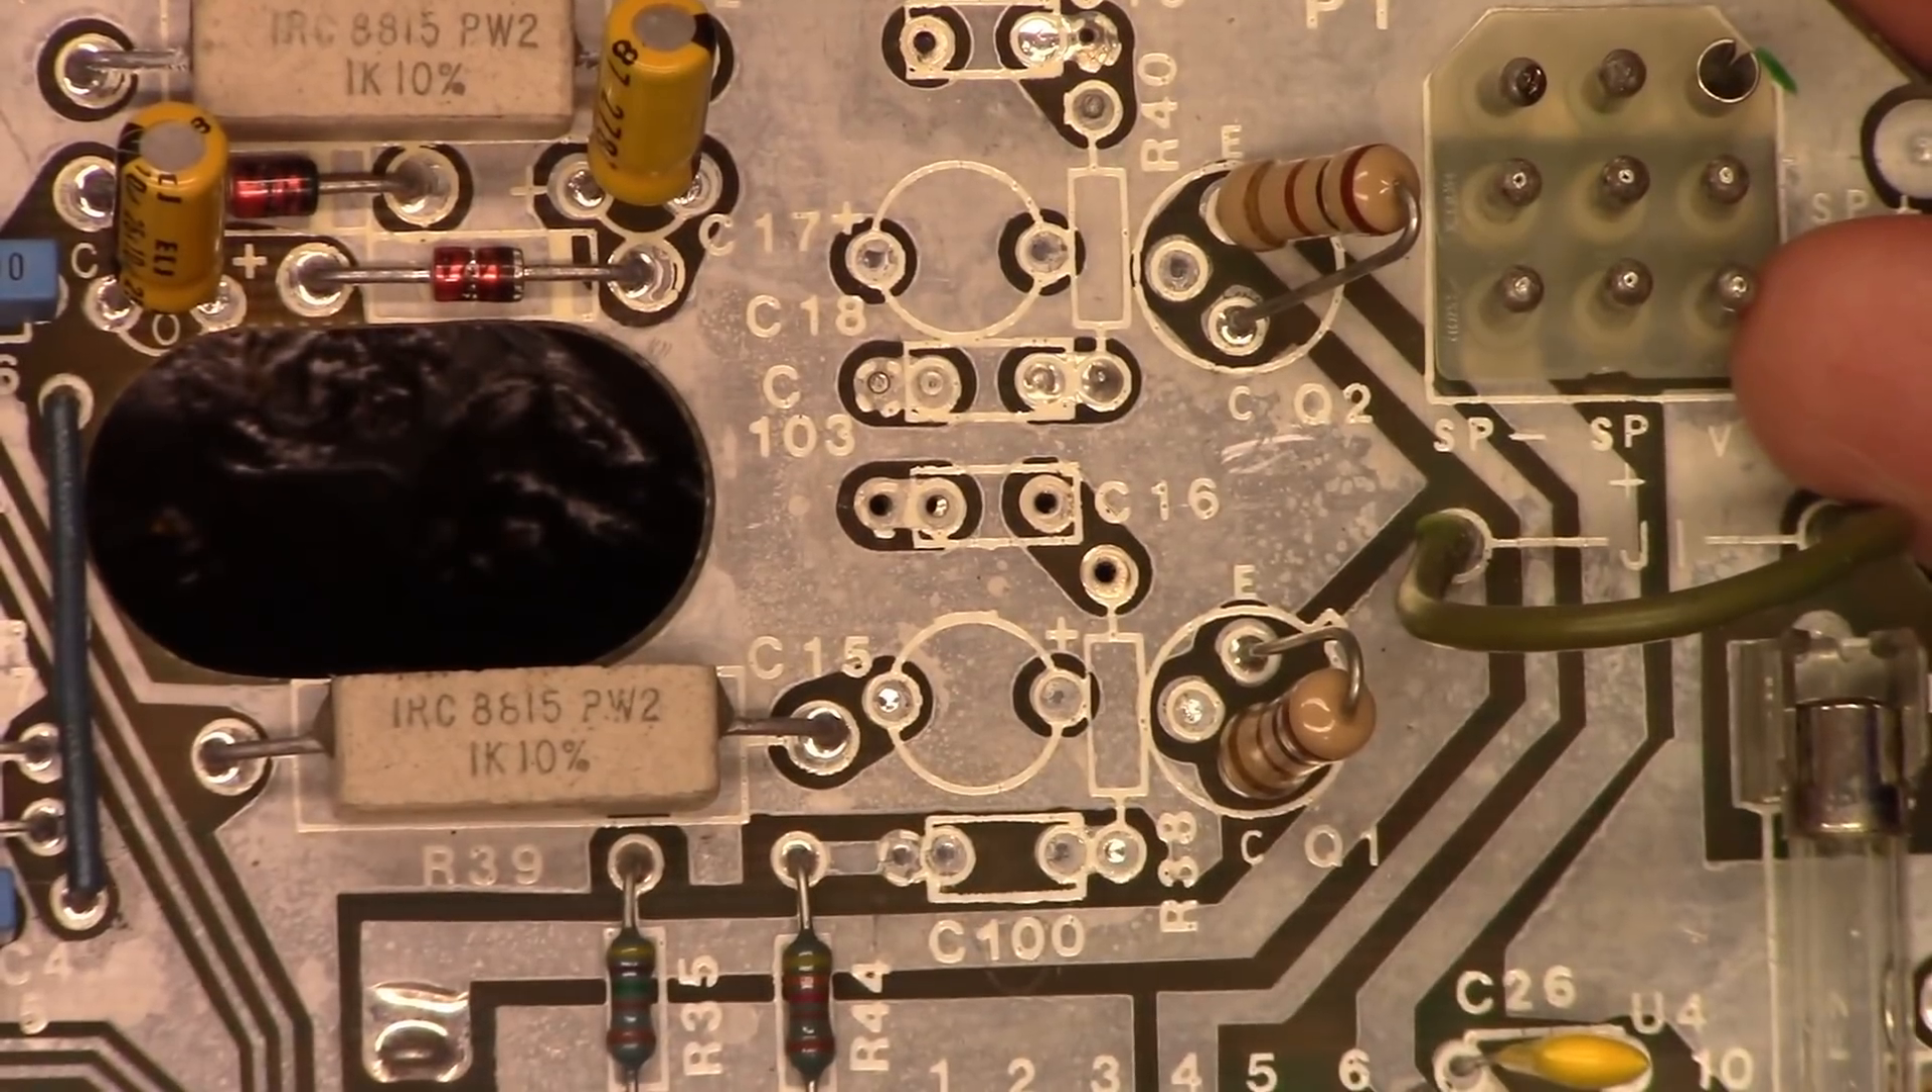I got C15 and C17 out. And luckily they are labeled positive. On both capacitors.